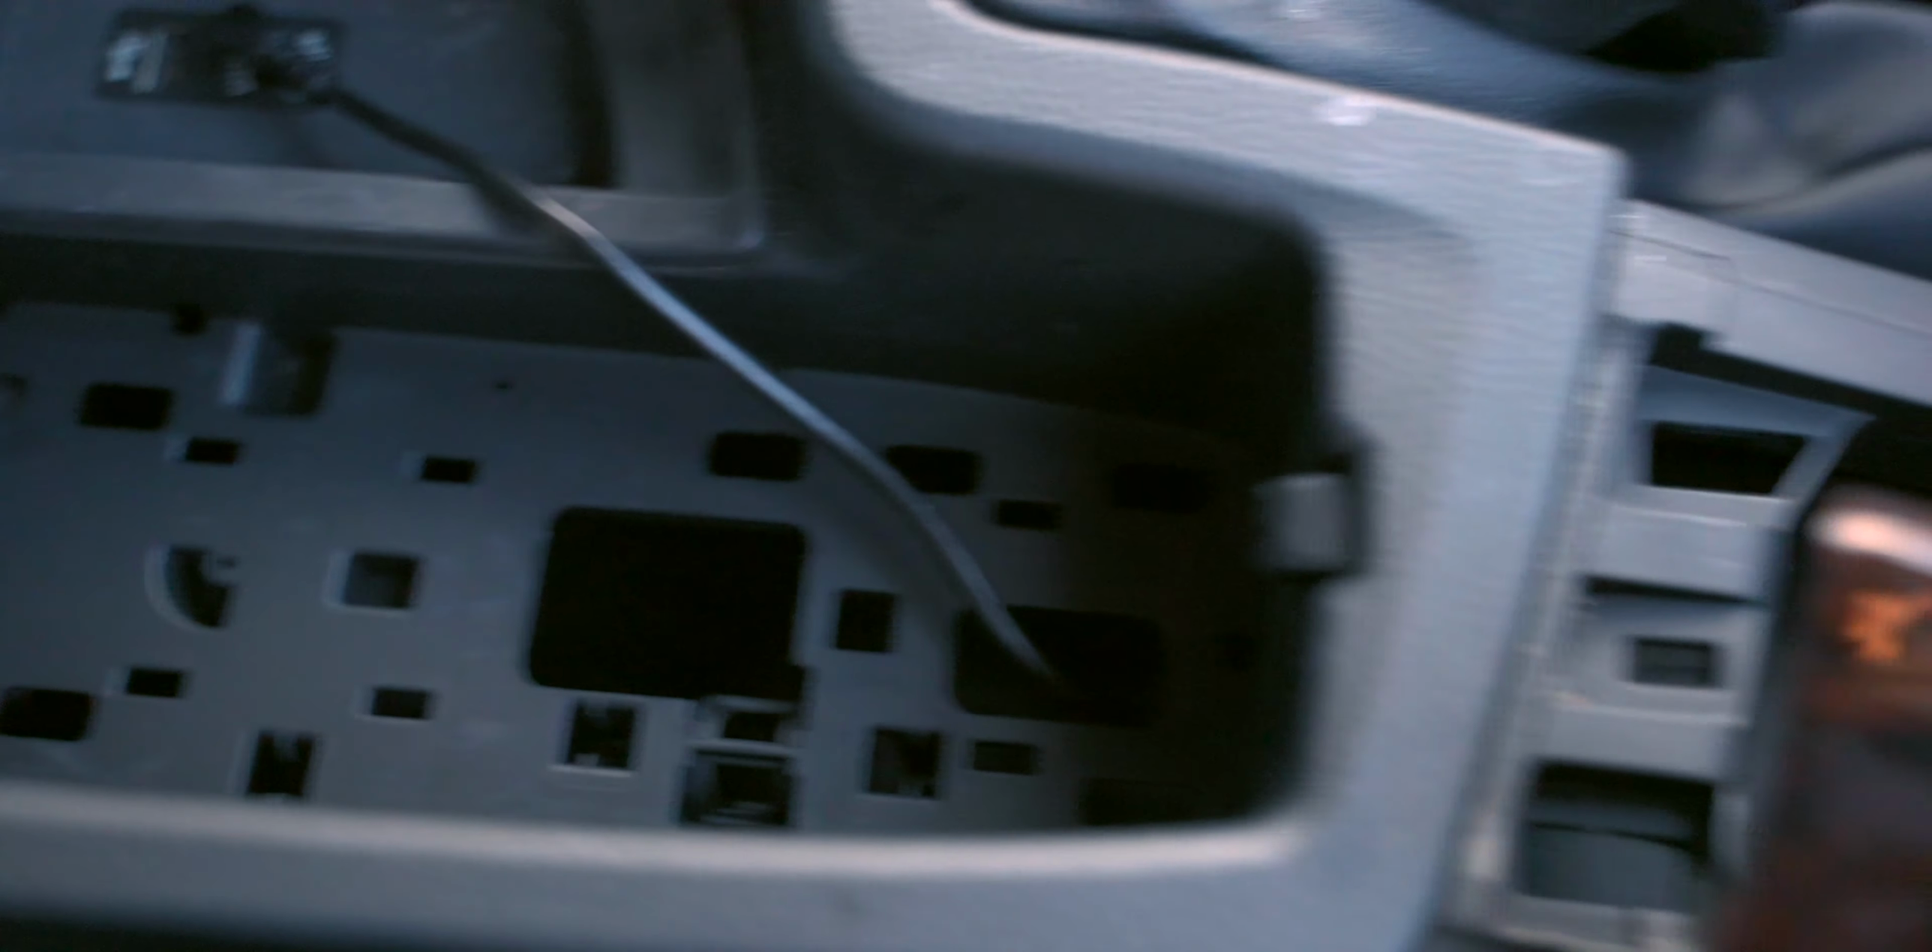And I remove the tray here in order to reveal the slots that we have.